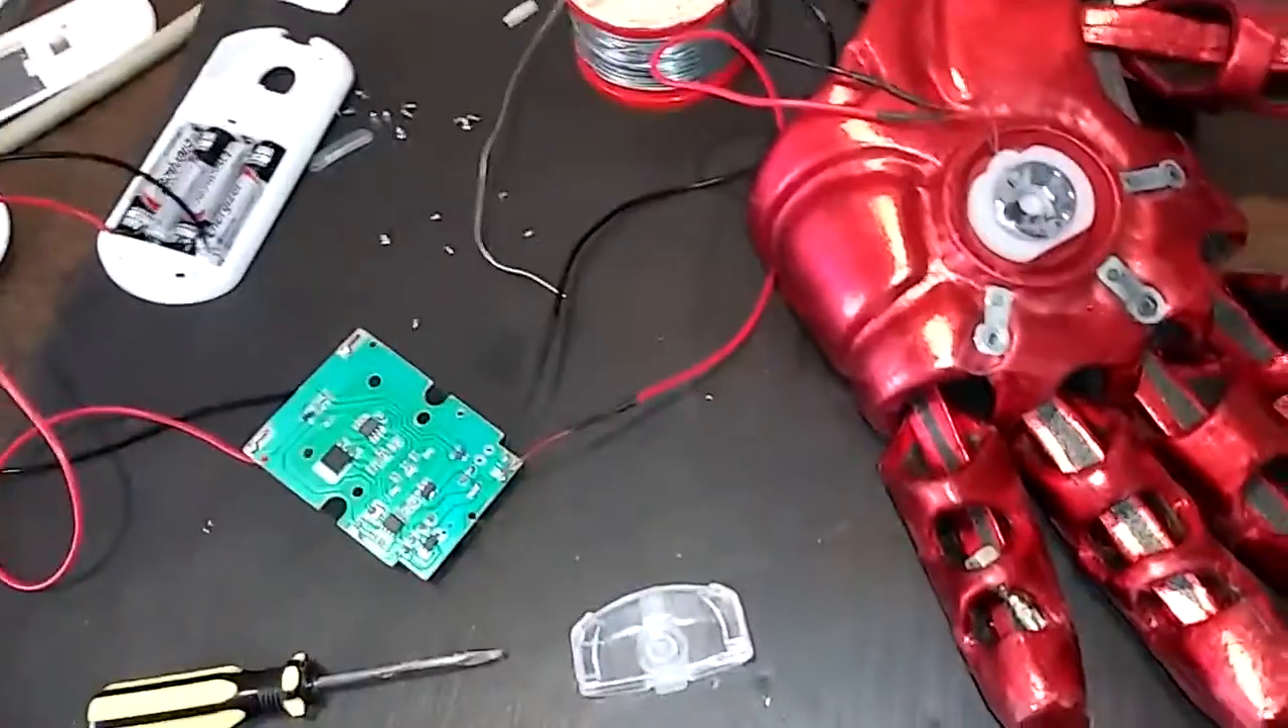Okay here's where I'm at I've taken the unit apart.